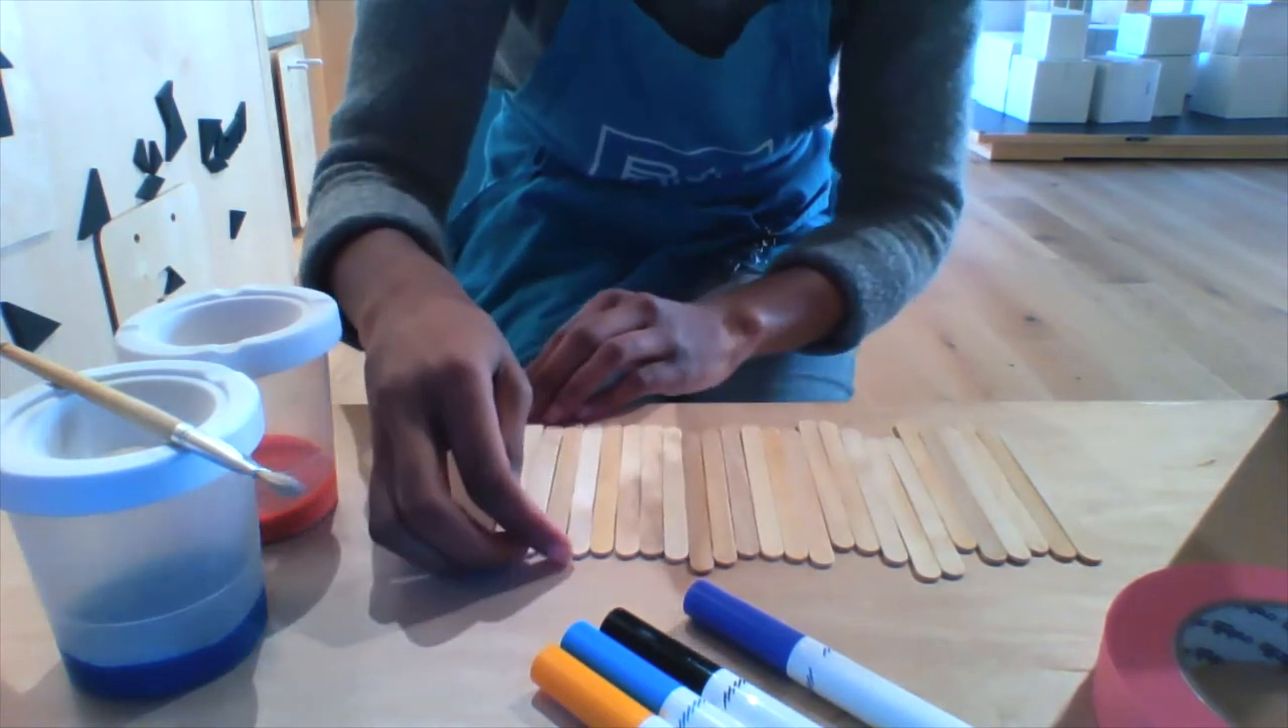To get started, line up the popsicle sticks on a flat surface, making sure they are touching and the ends are lined up evenly. Does that look nice and even? Looks like a few of the pieces have gotten a bit out of line.